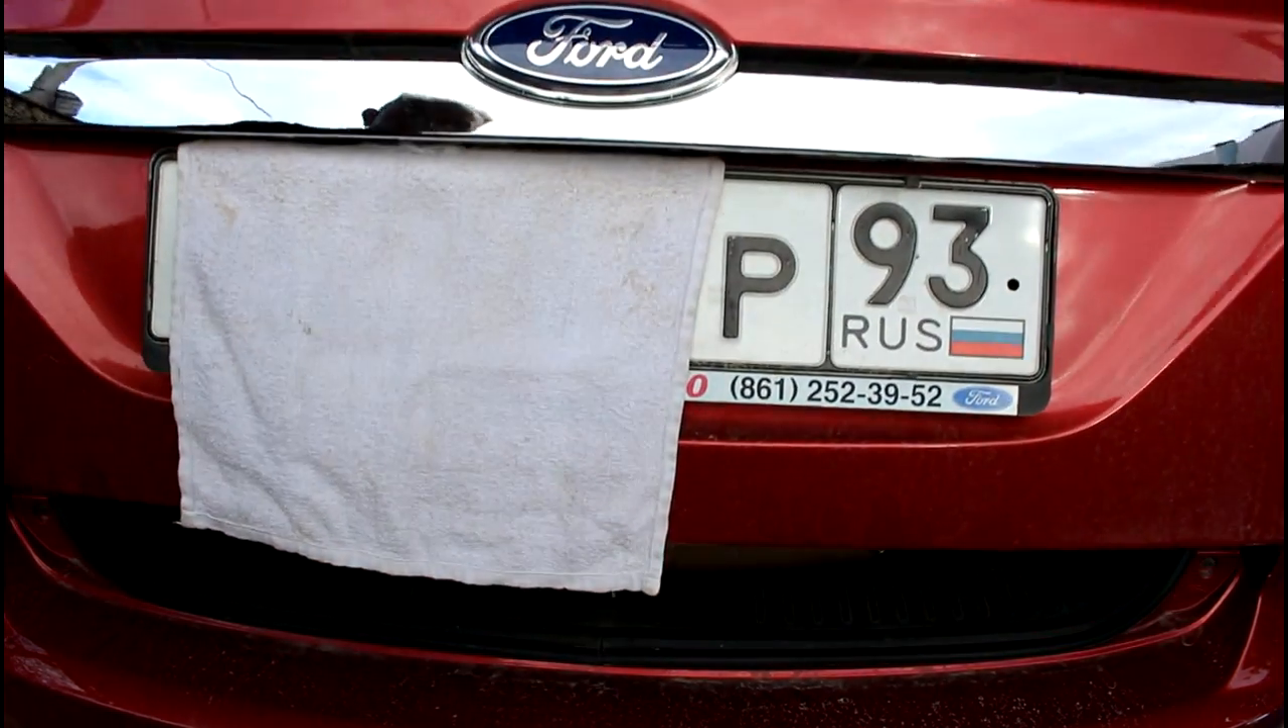Все планка у нас стоит эмблема у нас стоит планка хромированная.